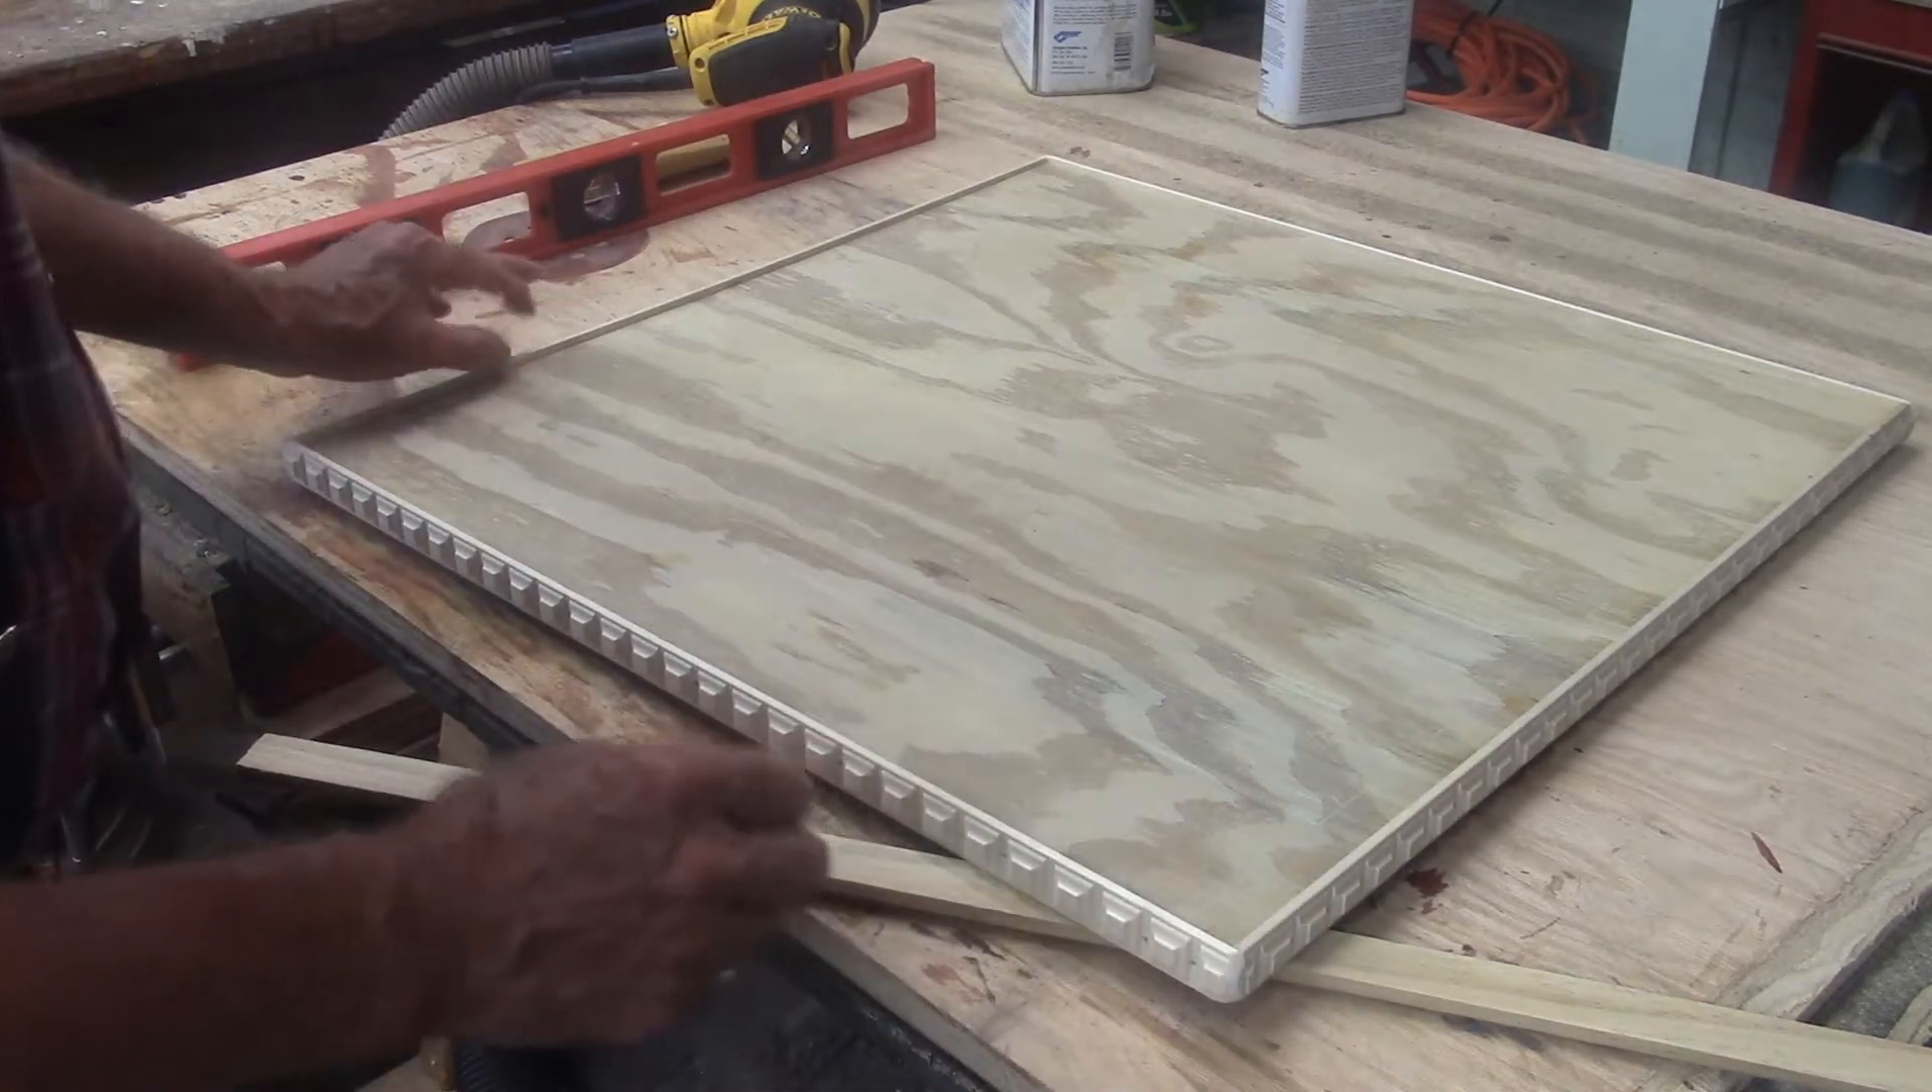I put trim around the edges and left about an eighth of an inch proud all the way around so that I could pour the resin right on there.